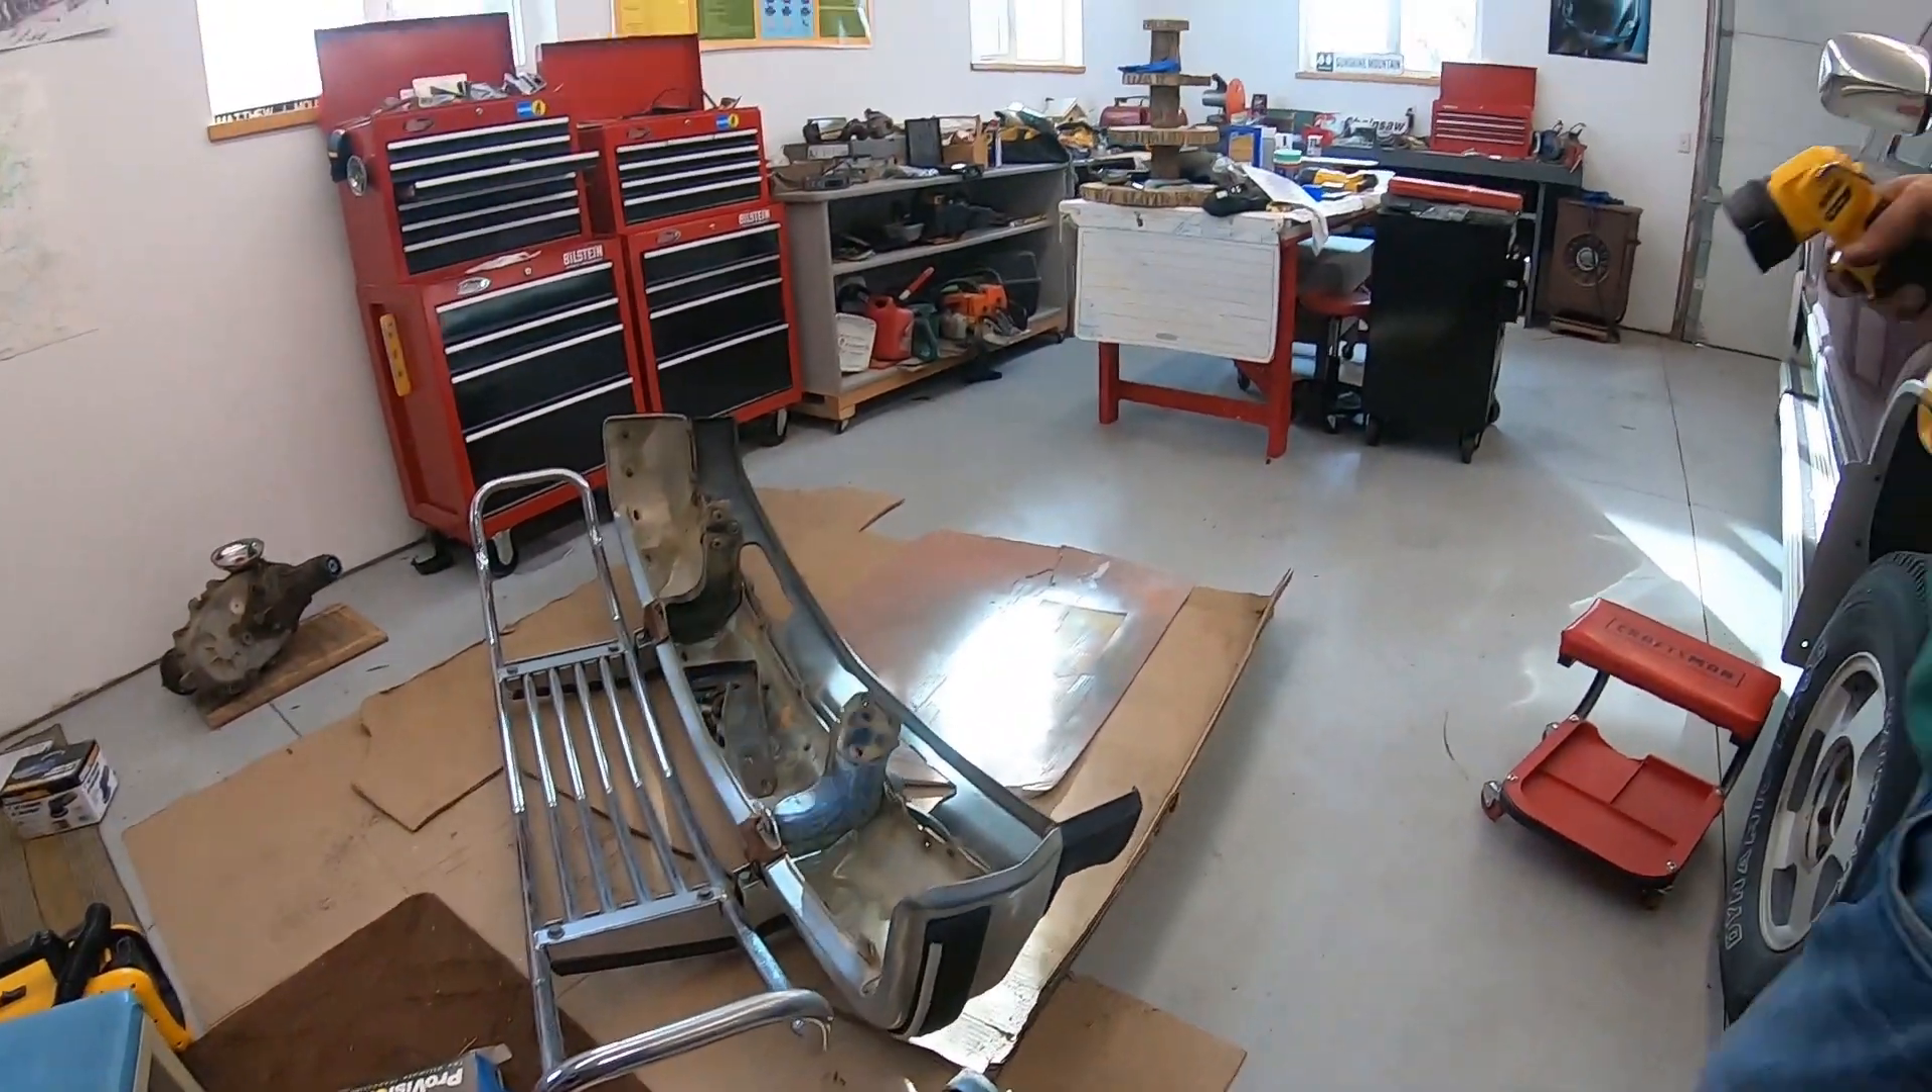We also took off the front bumper.